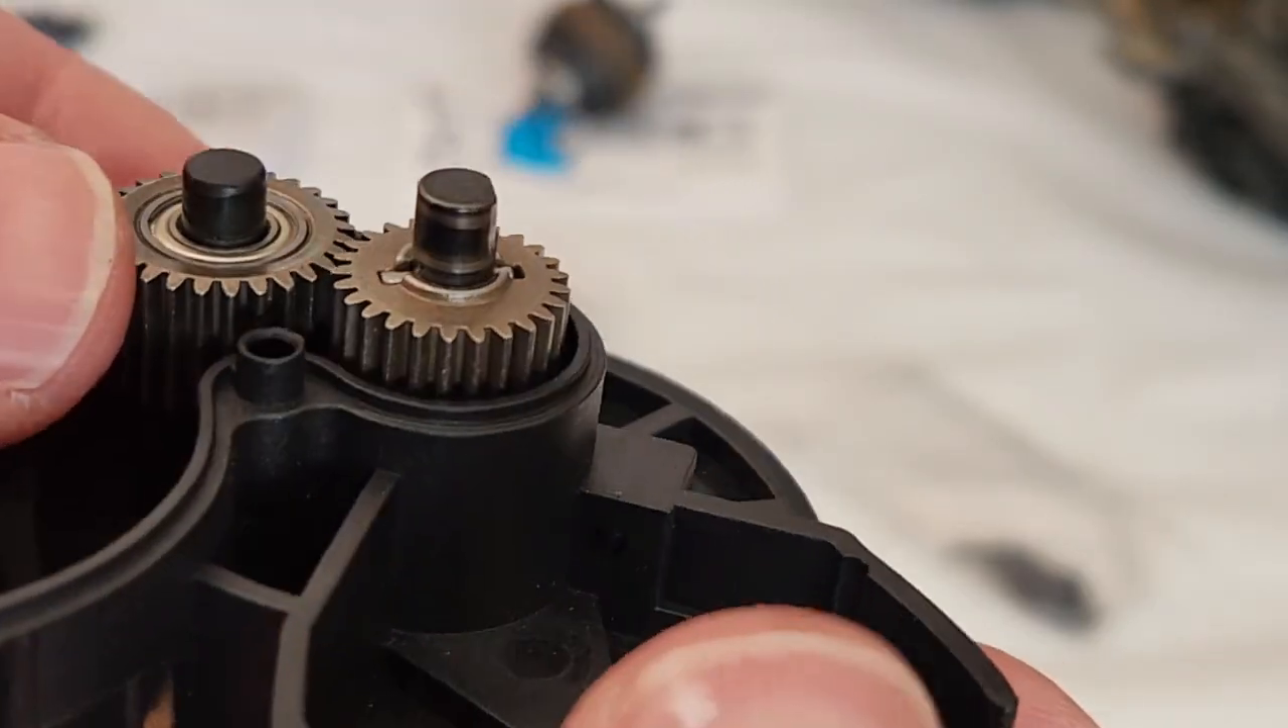Those two gears are nice and meshed everything is sitting correctly on this side.